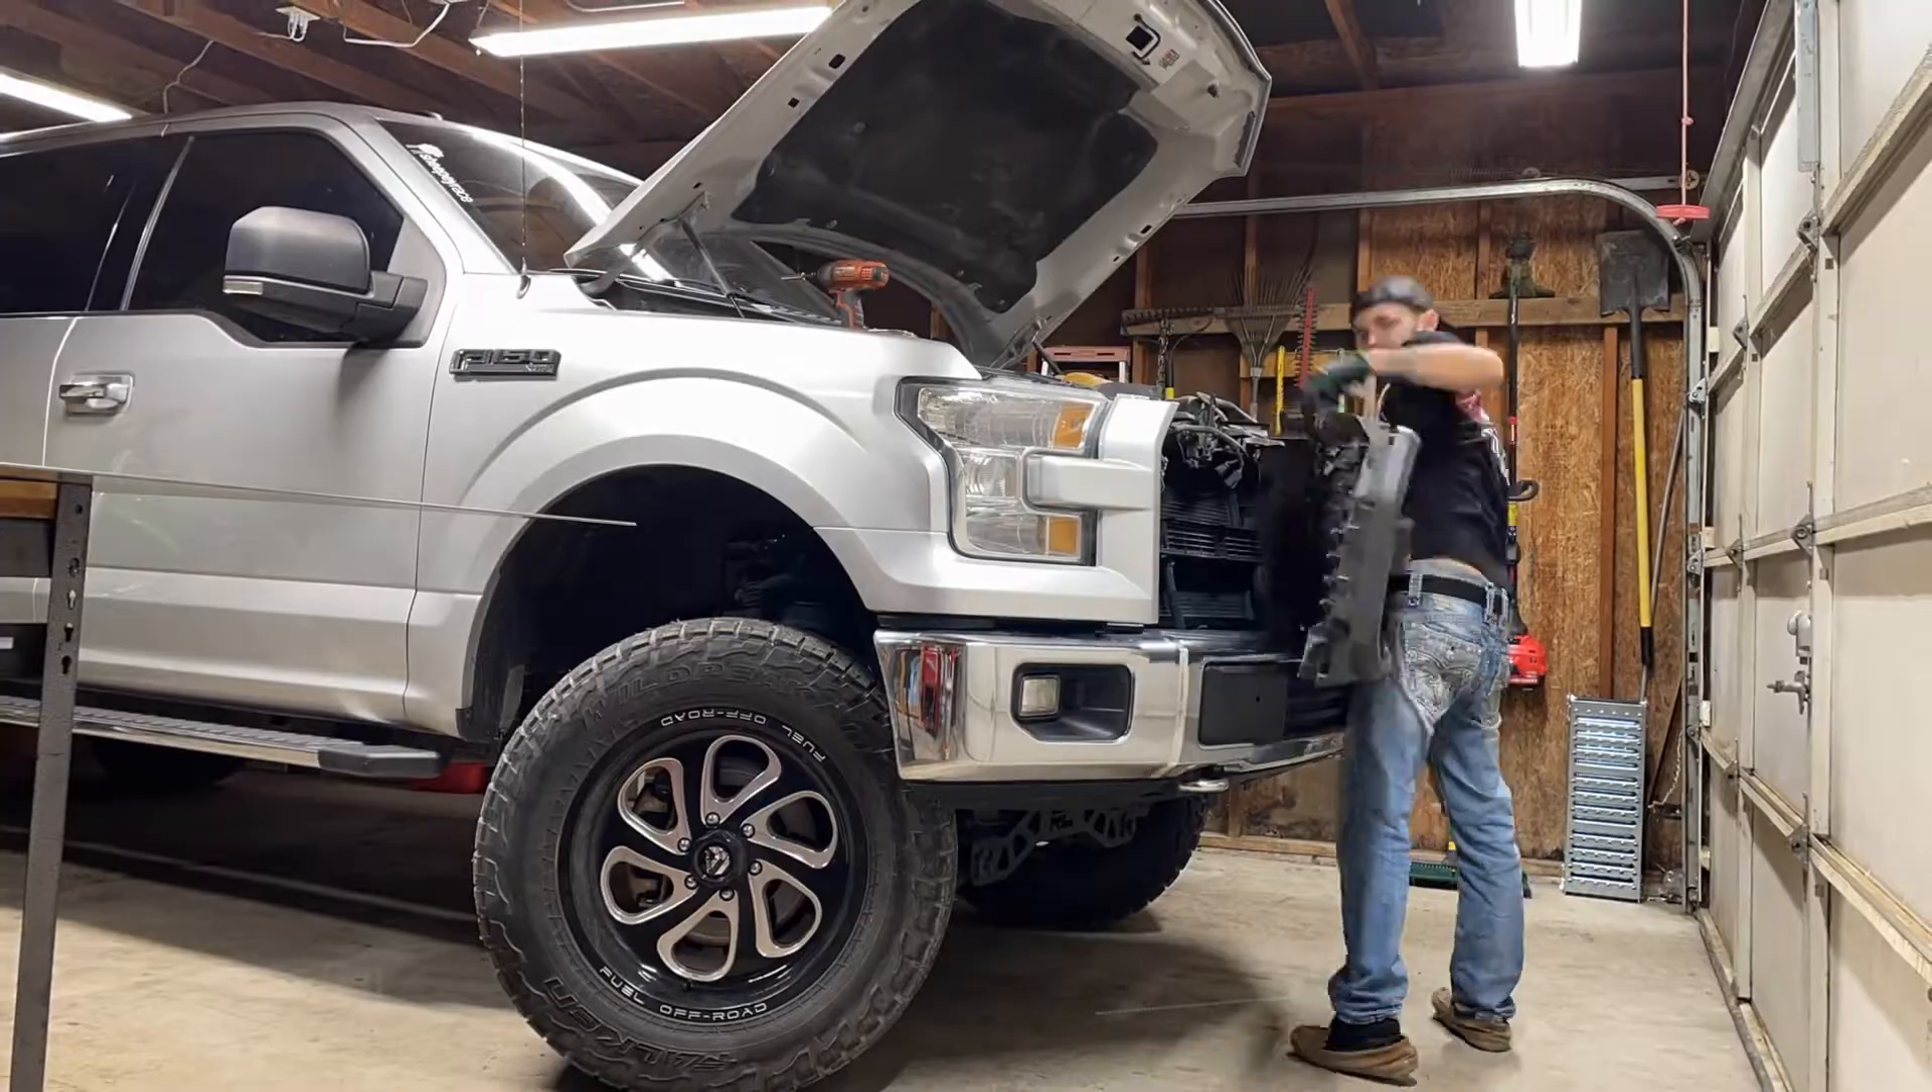All right so now we got the grill off of there.